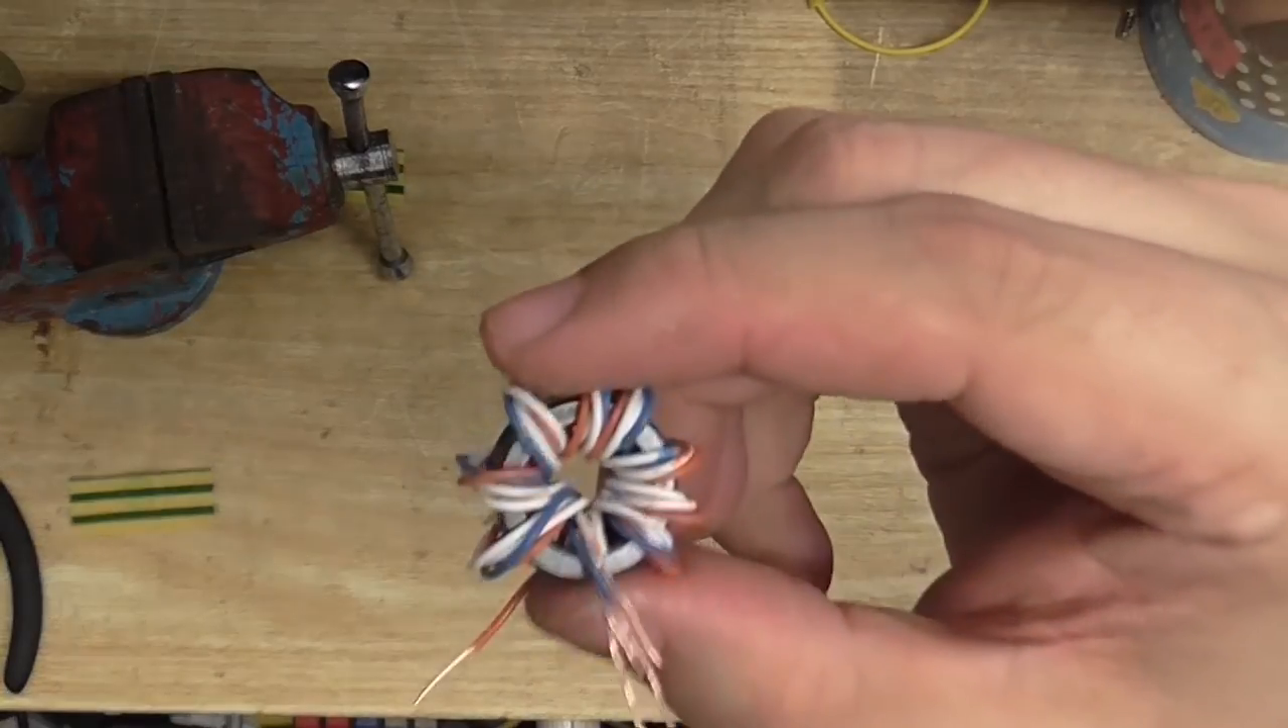There is our transformer. Wound with the twisted wires.